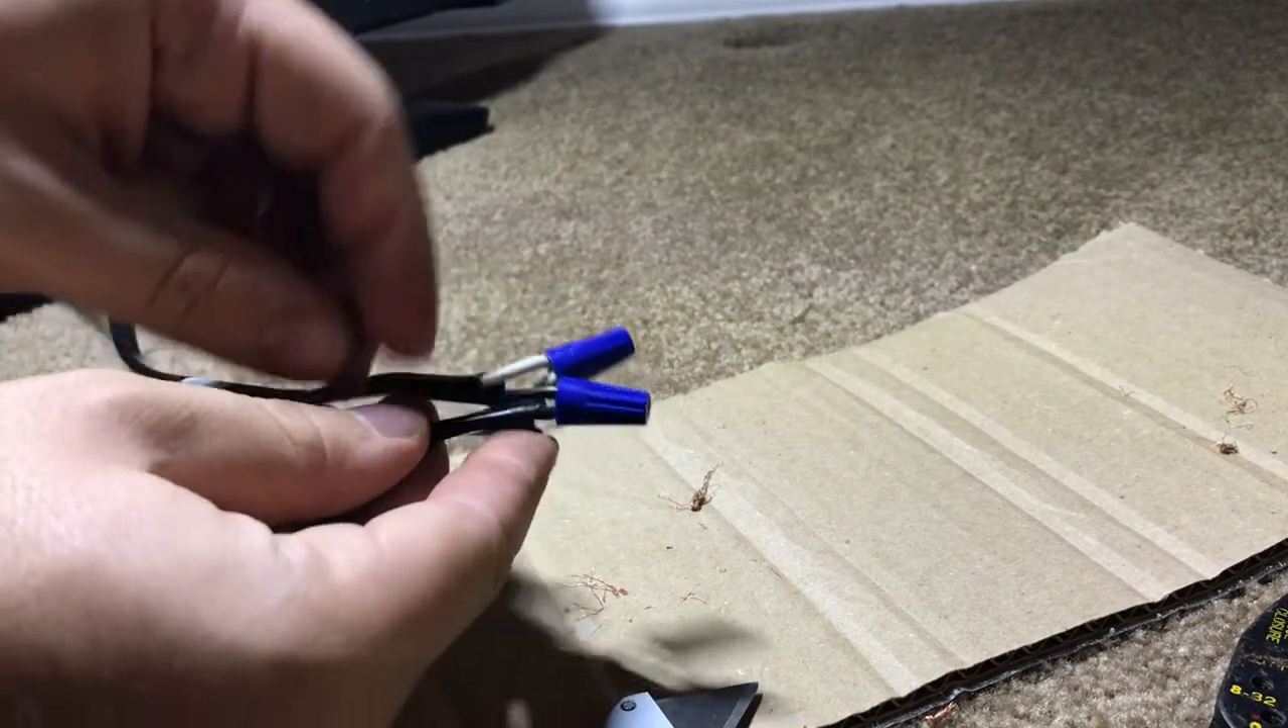So now that these are quickly wired, we have our white here with our white, all wire nutted and no exposed wire. And we have our black, our hot, all wire nutted up.